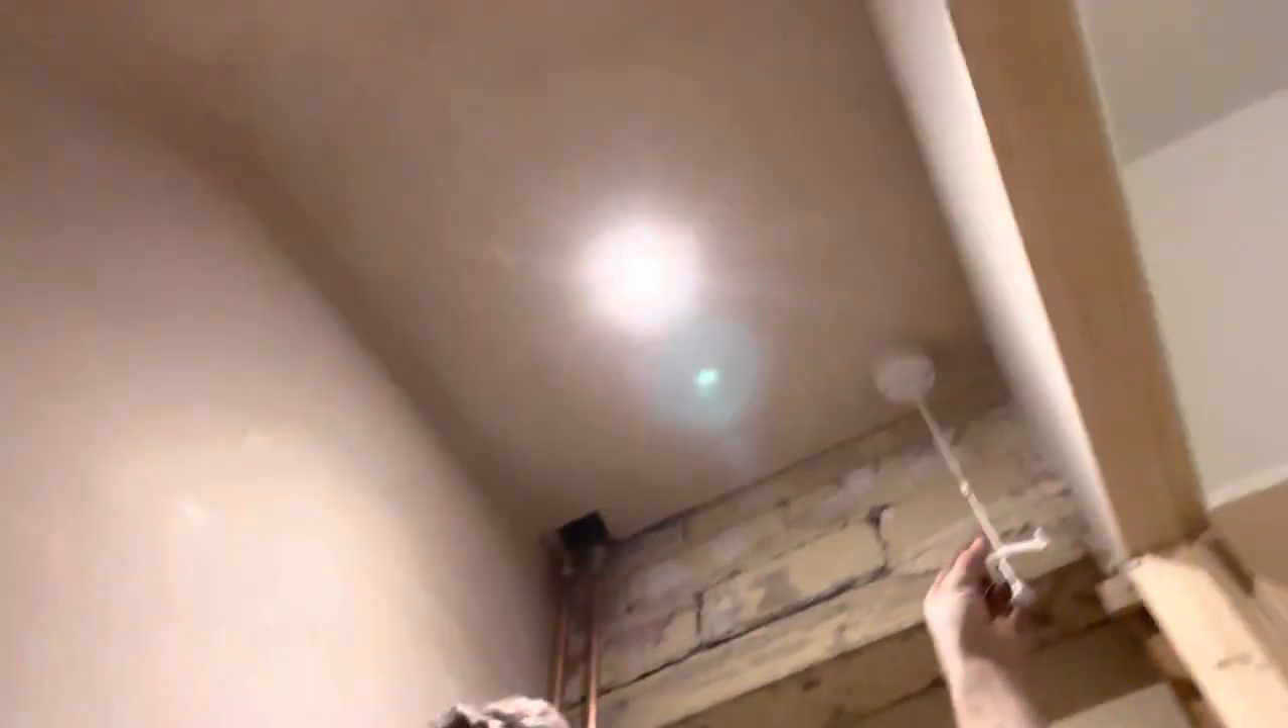We've put a spotlight in here and a pull switch.